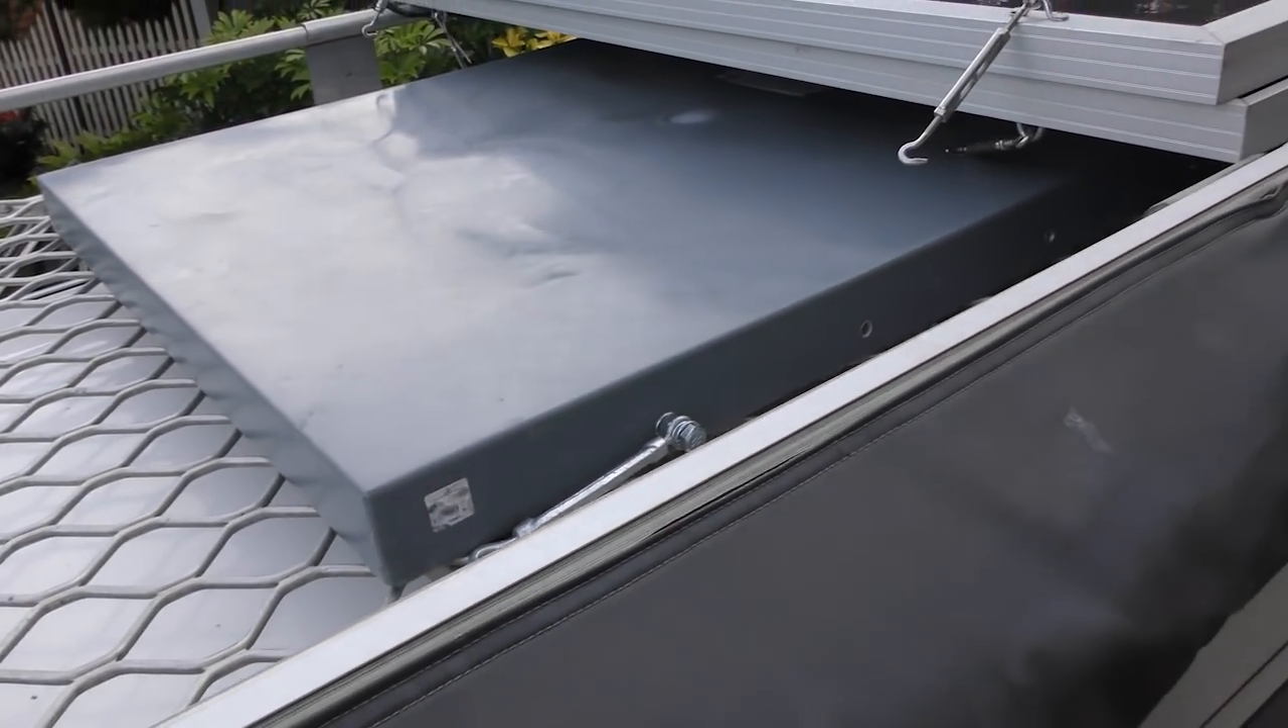So that's the addition of the 35-litre water tank to the top of the Pajero.